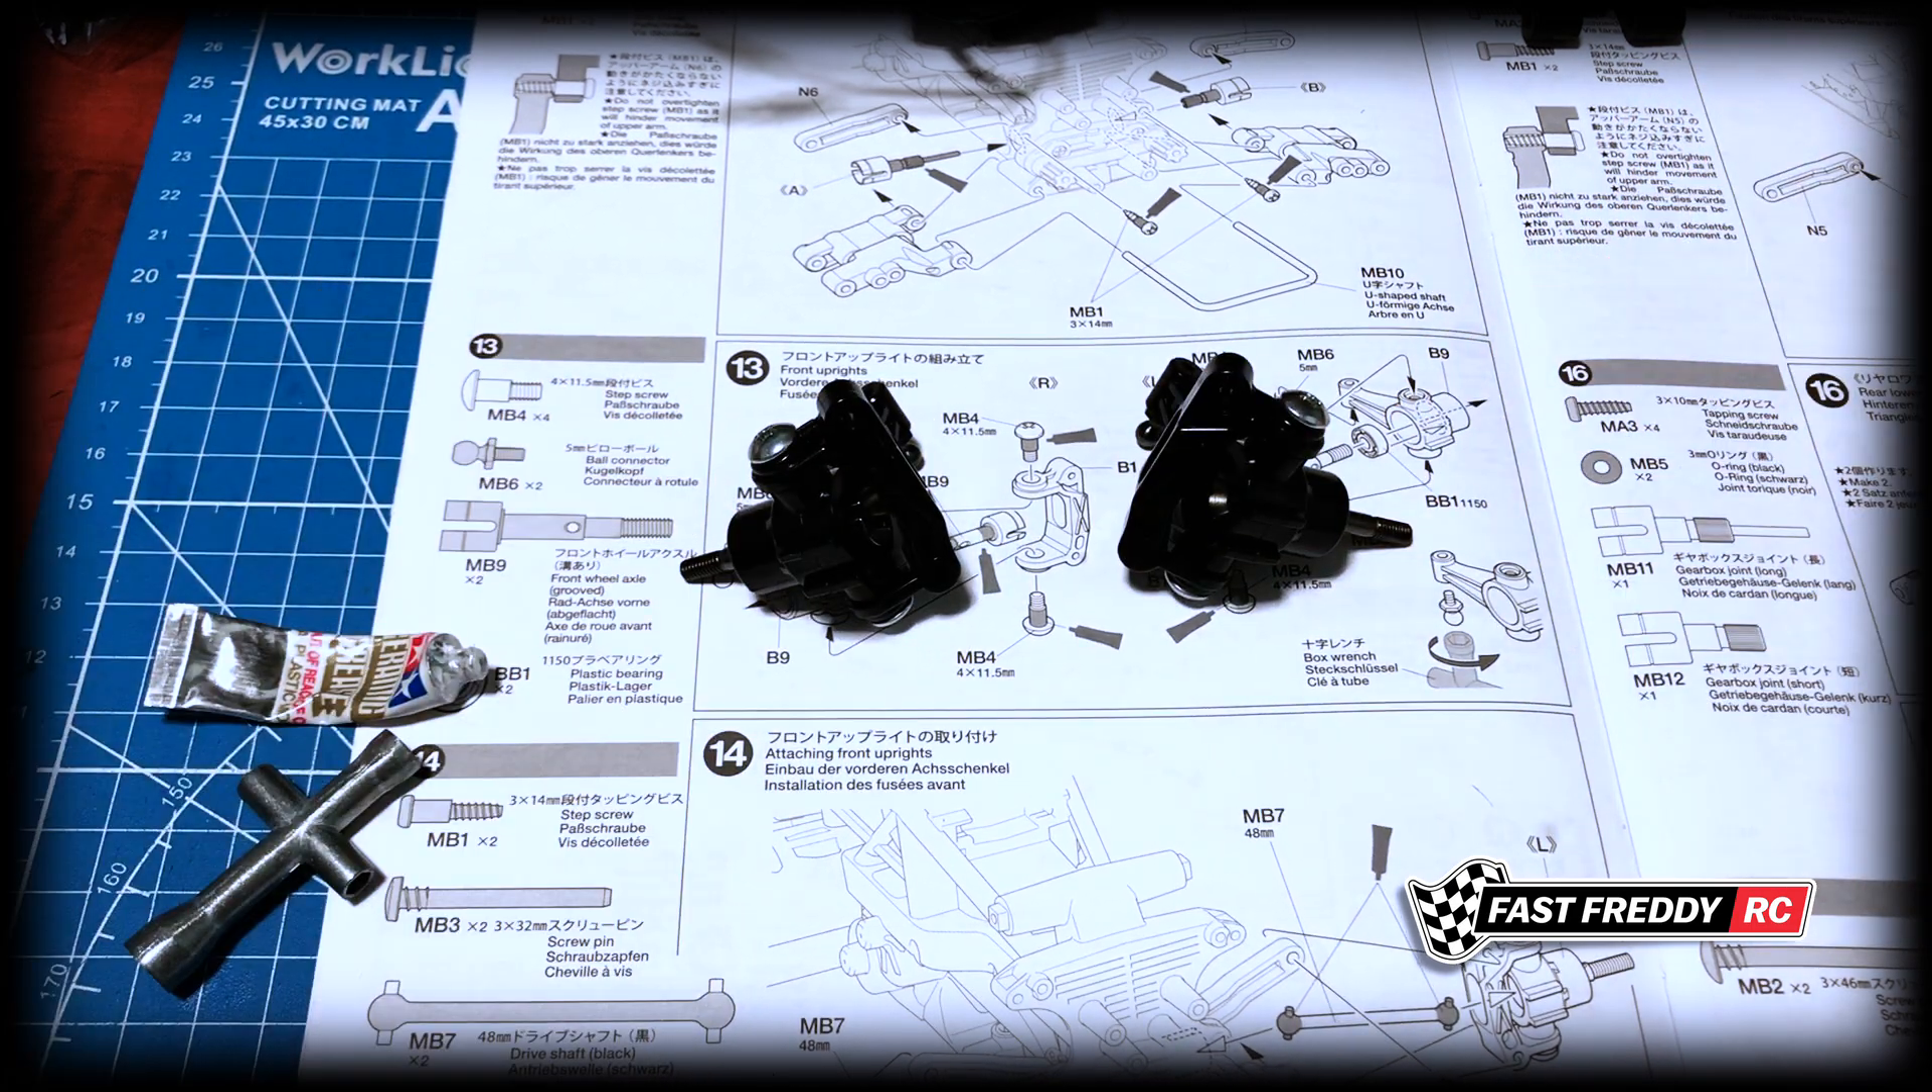Both sides of the uprights are done.